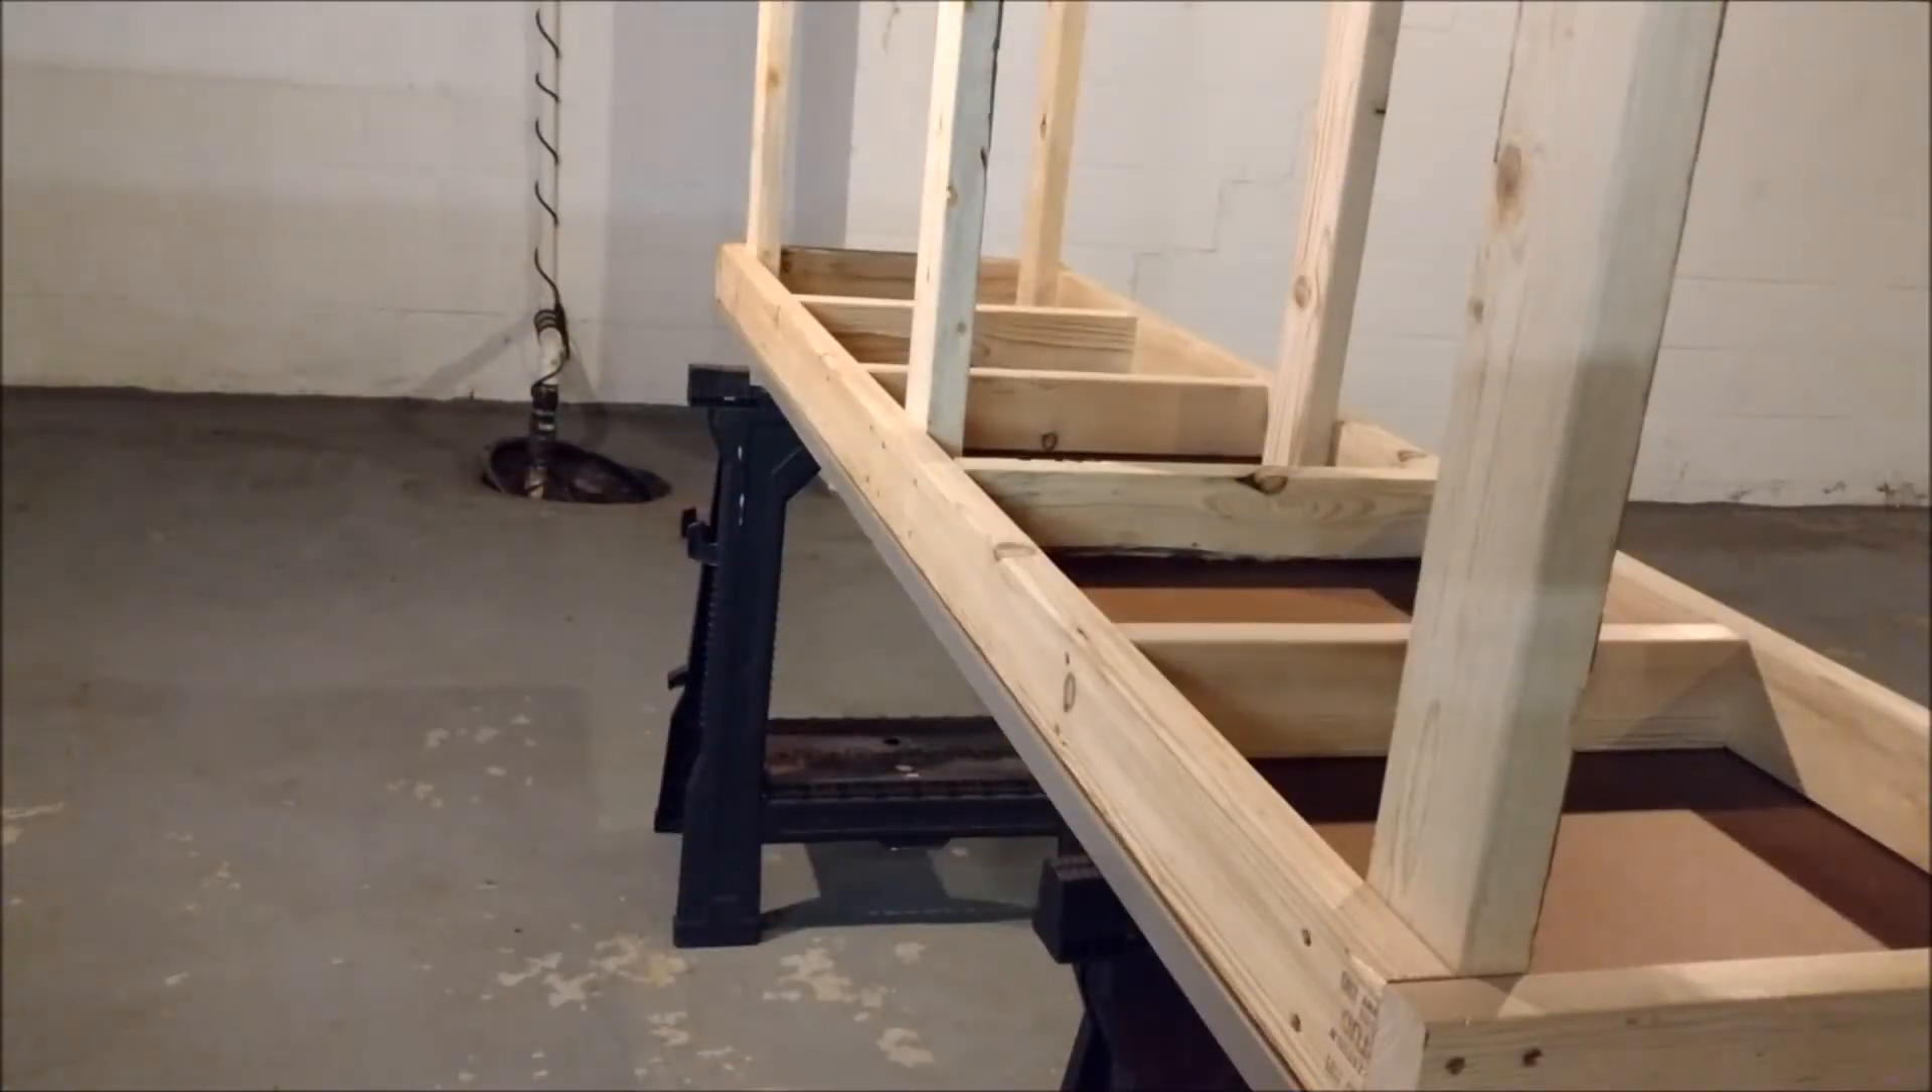The legs are on. Everything's fastened to the top.